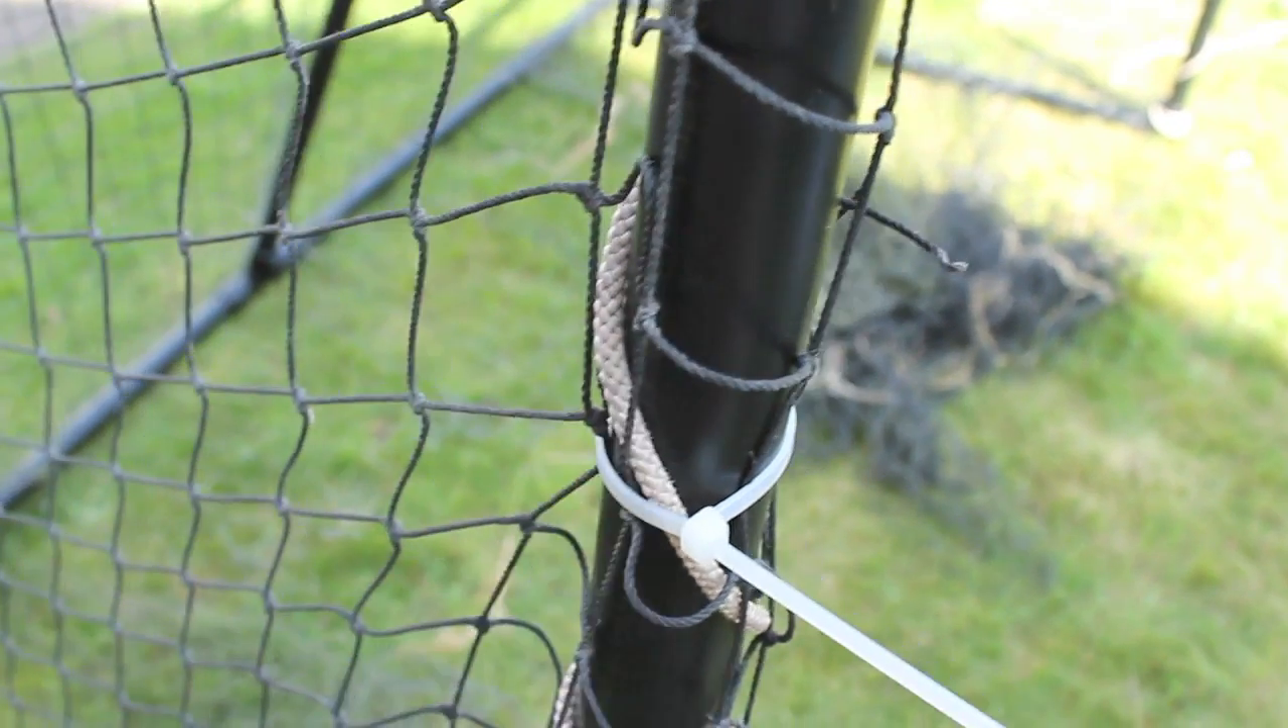You can see the rope threaded through the net and around the tubing and also the cable tie just securing that further to it.